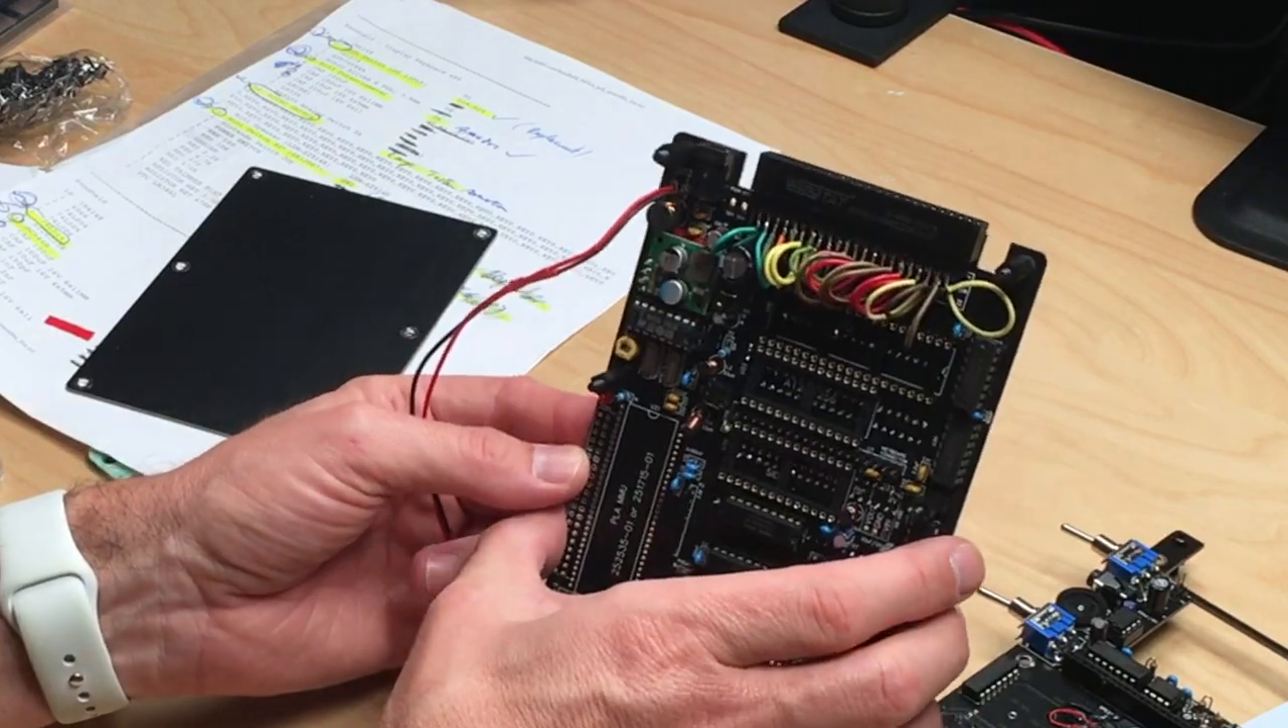Some of the C64 chips are missing still.